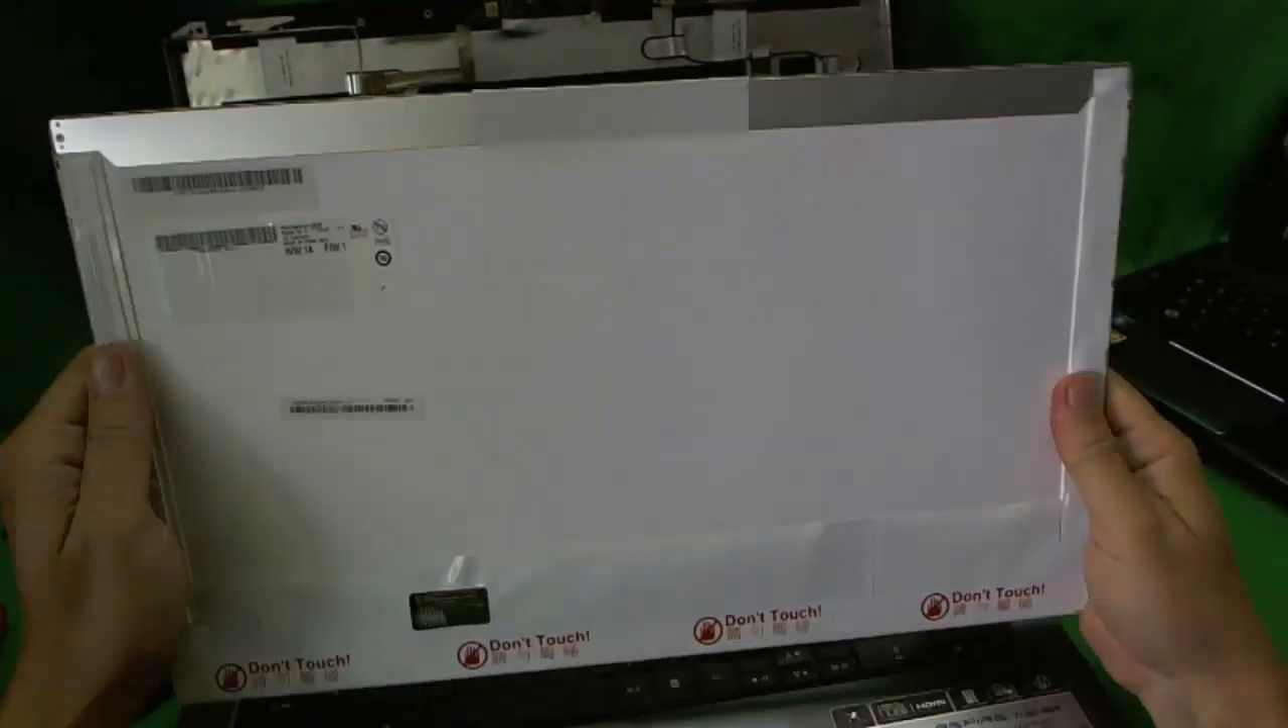So we have the screen out.